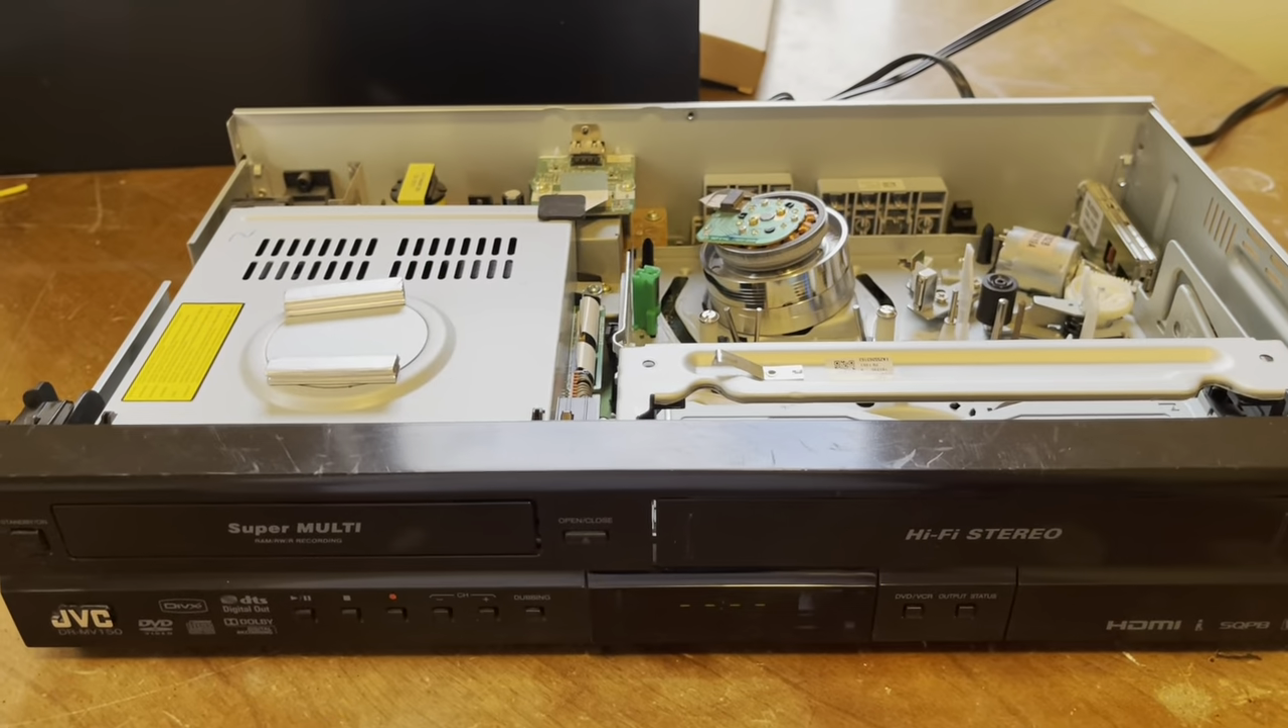So went ahead and finished reinstalling the DVD recorder back into the machine, the front panel and everything.